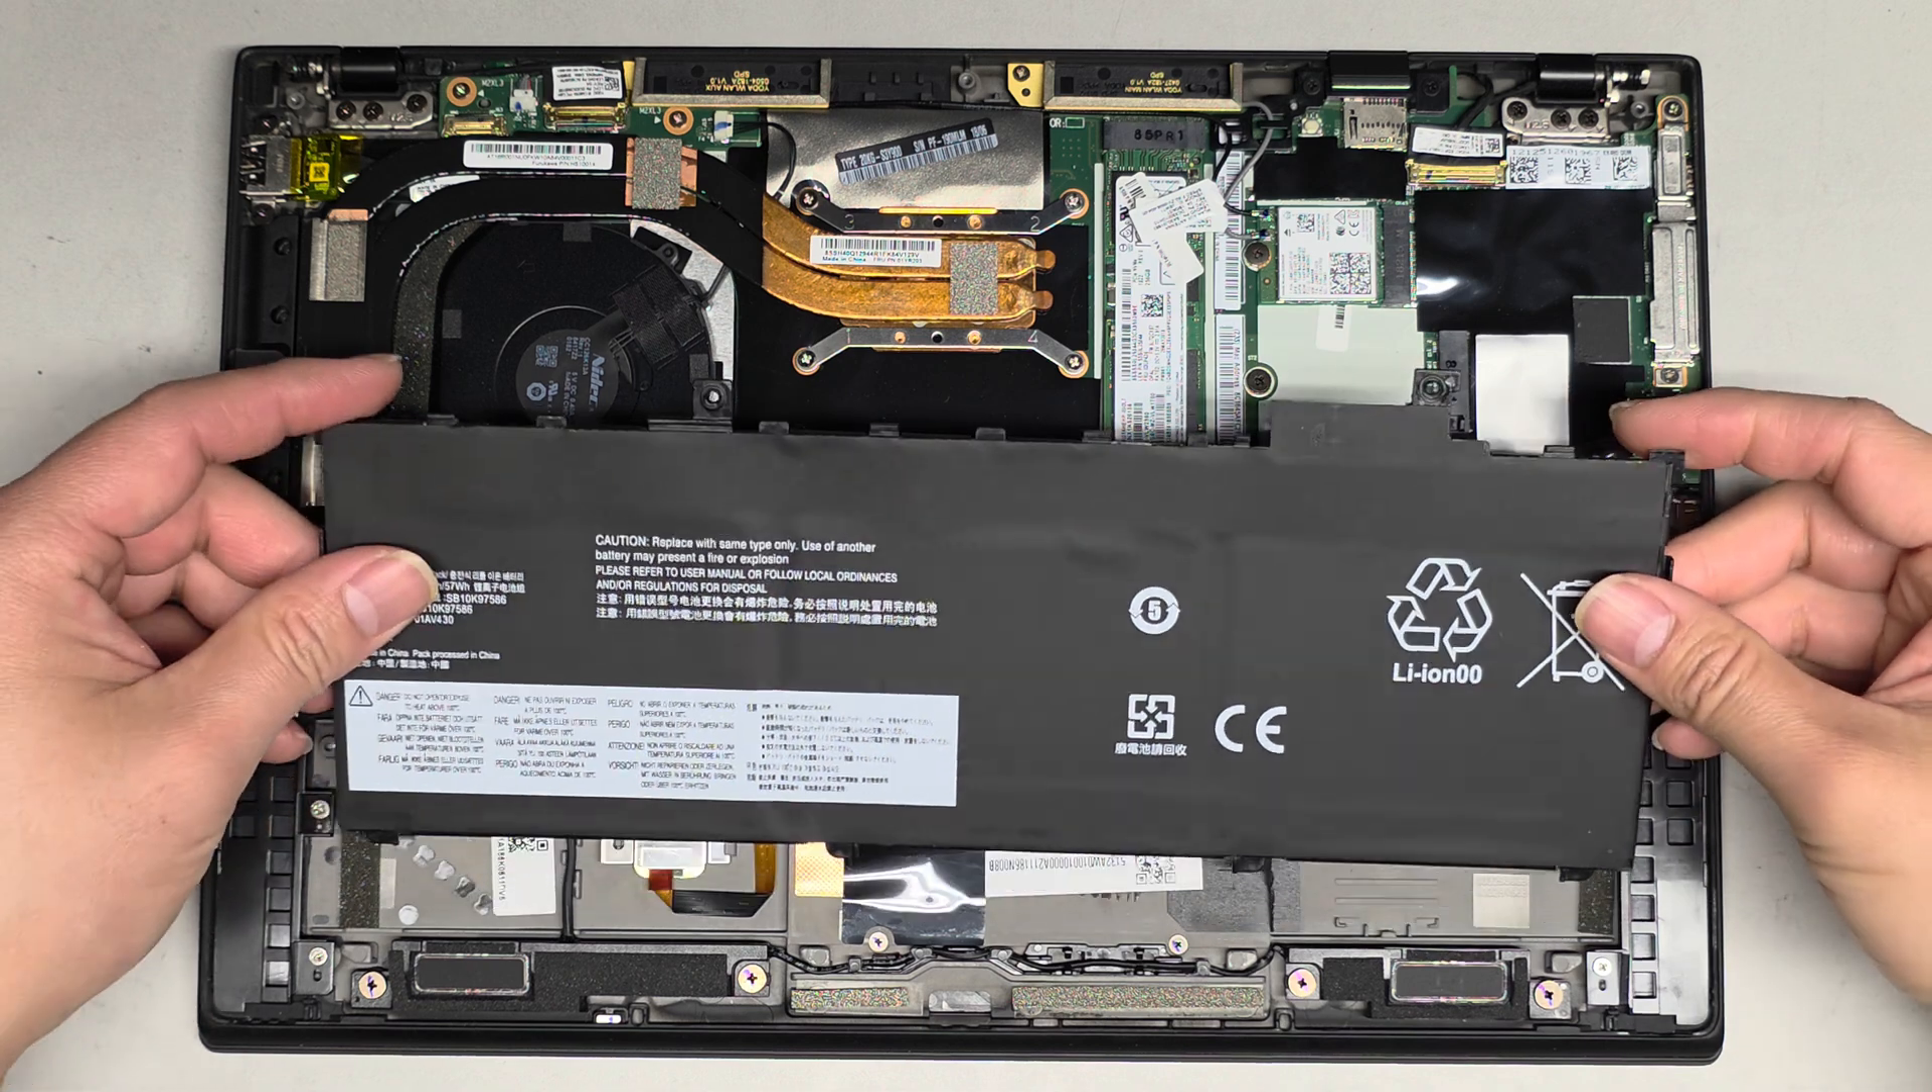So now we've got to get the battery back in and then we'll set the date and time back up.